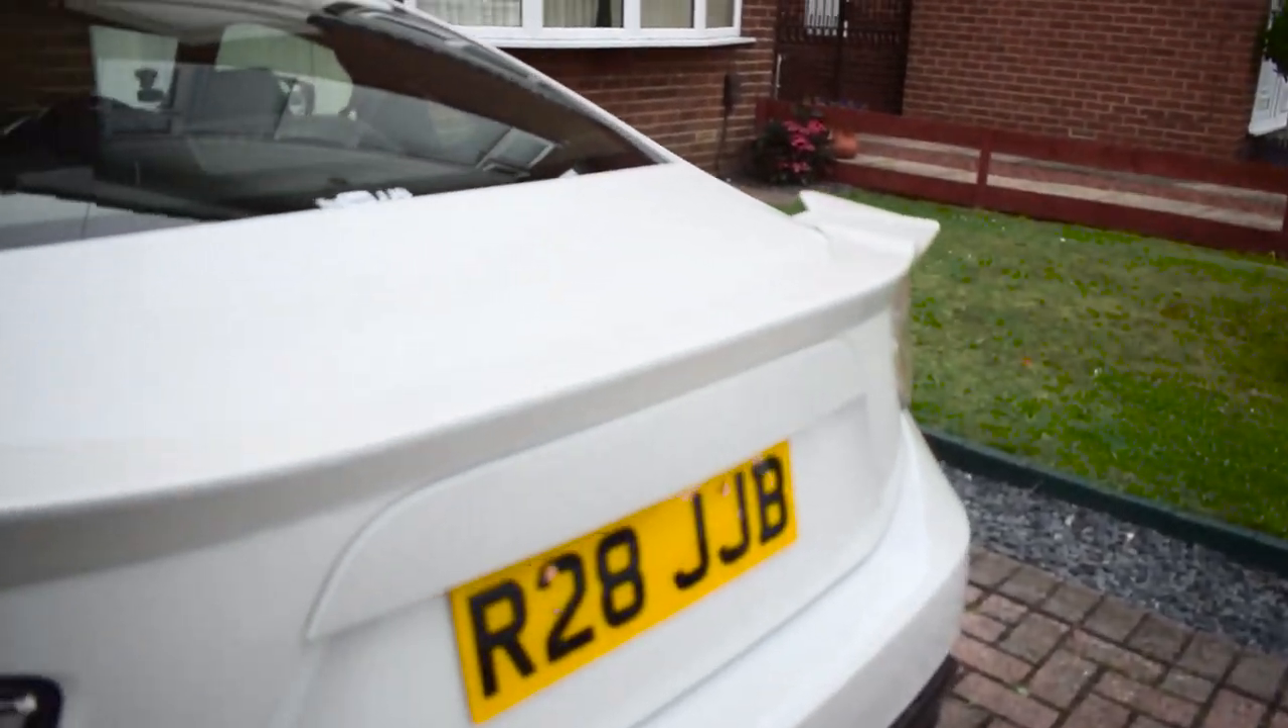So you see there's no badges whatsoever on the back it's all nice and clean and ready to put the new ones on.